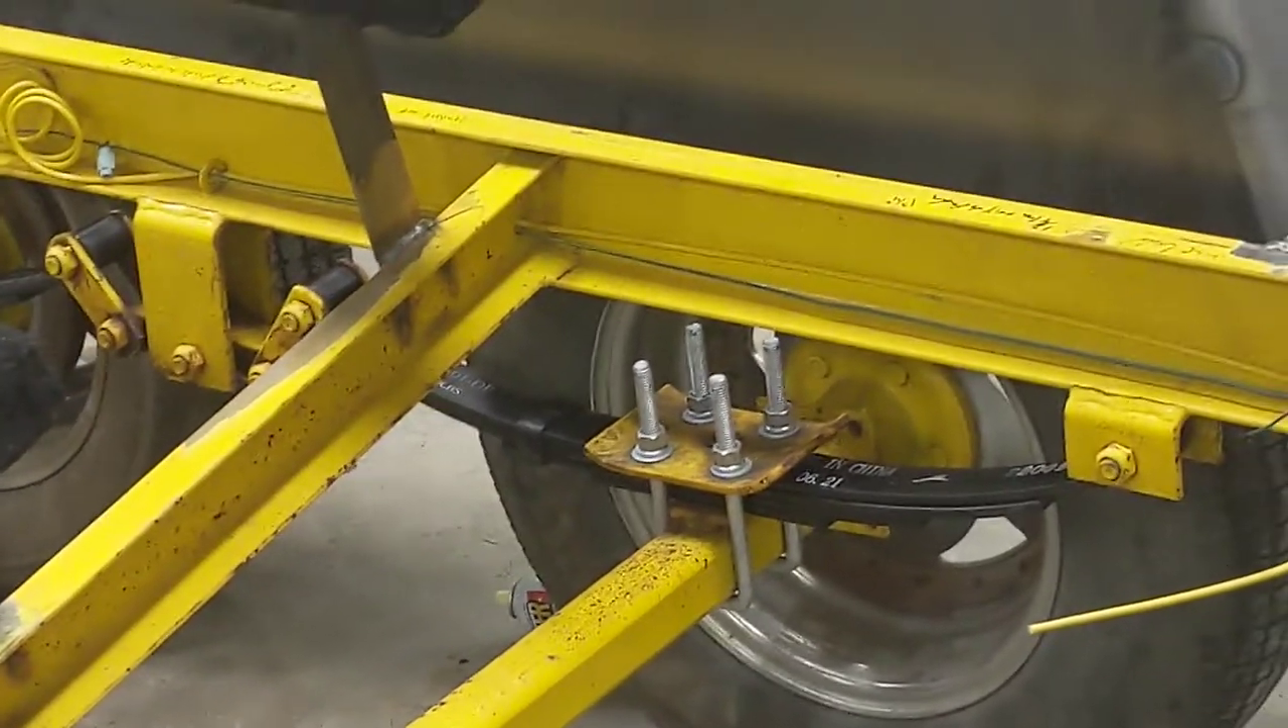The obvious problem here is those u -bolts are you know quite a bit longer than they have to be.